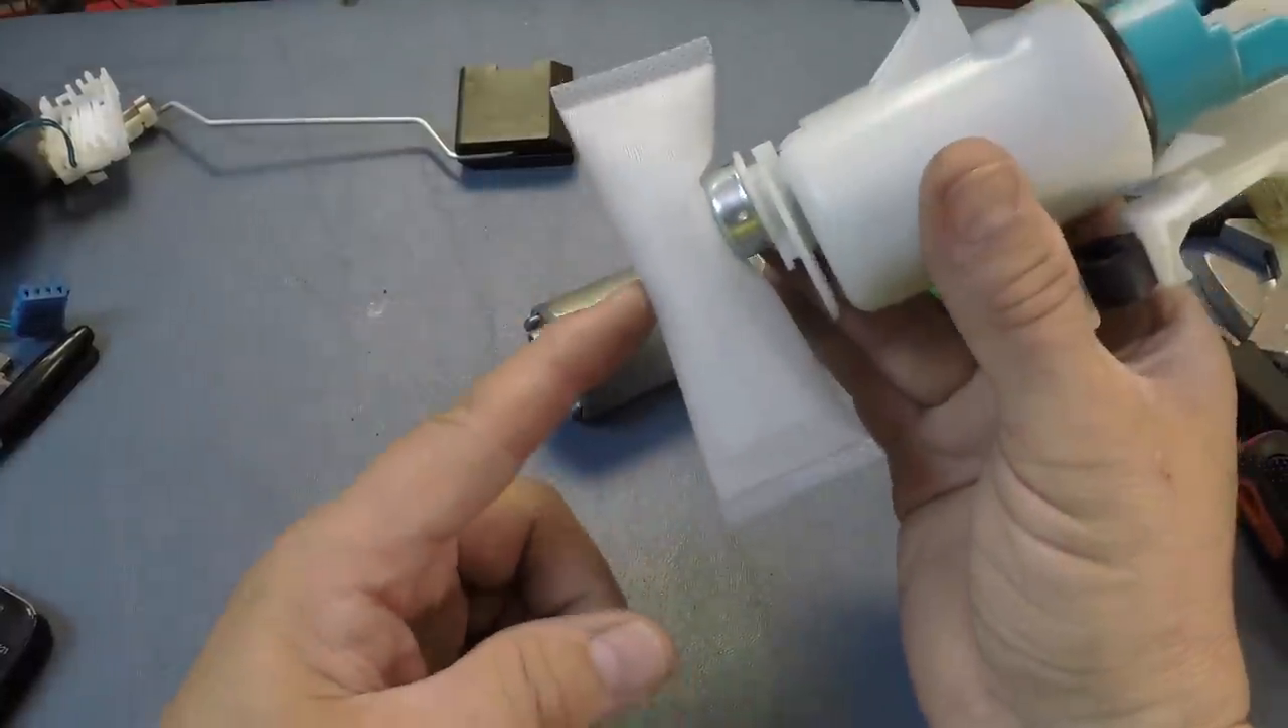It's important that you get everything in place so that the vibration of the bike going down the trail doesn't knock anything loose. So, I've got my new fuel filter in place.